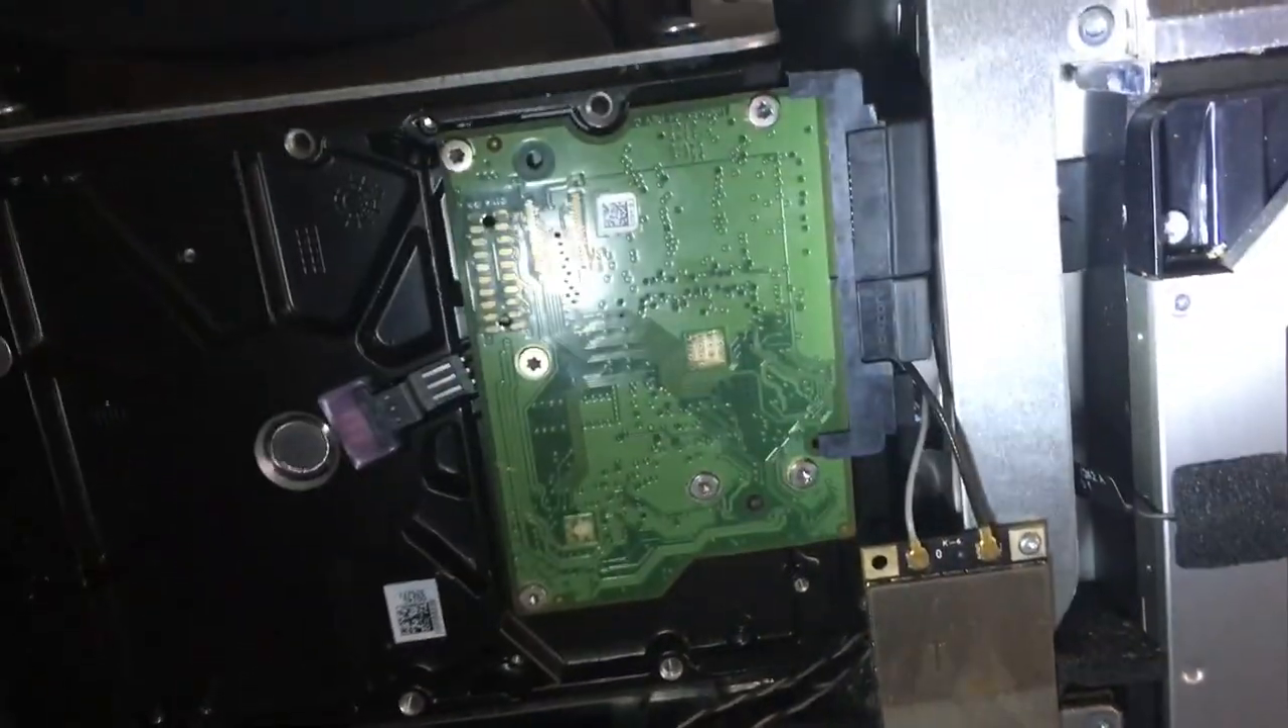So that's my new drive in place. I just need to put the screen back on now.